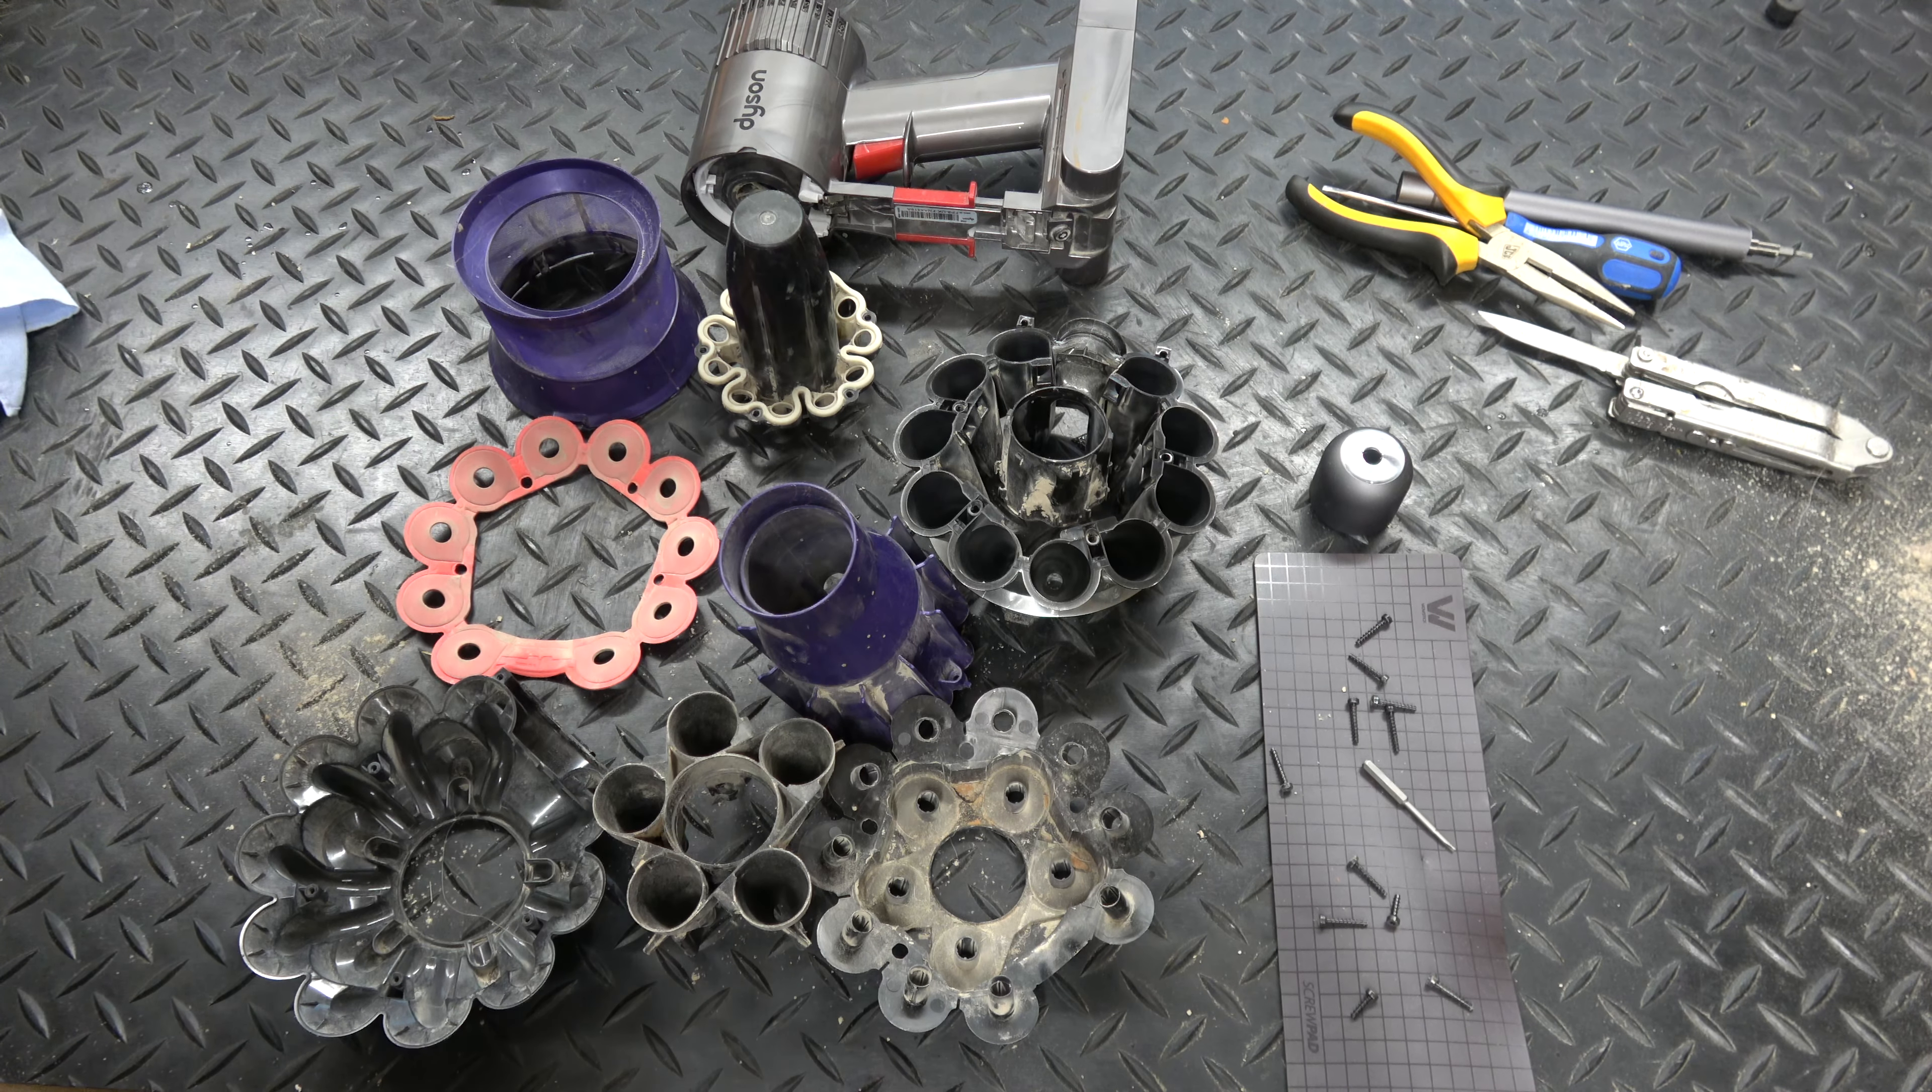So that's the cyclone assembly fully stripped down.